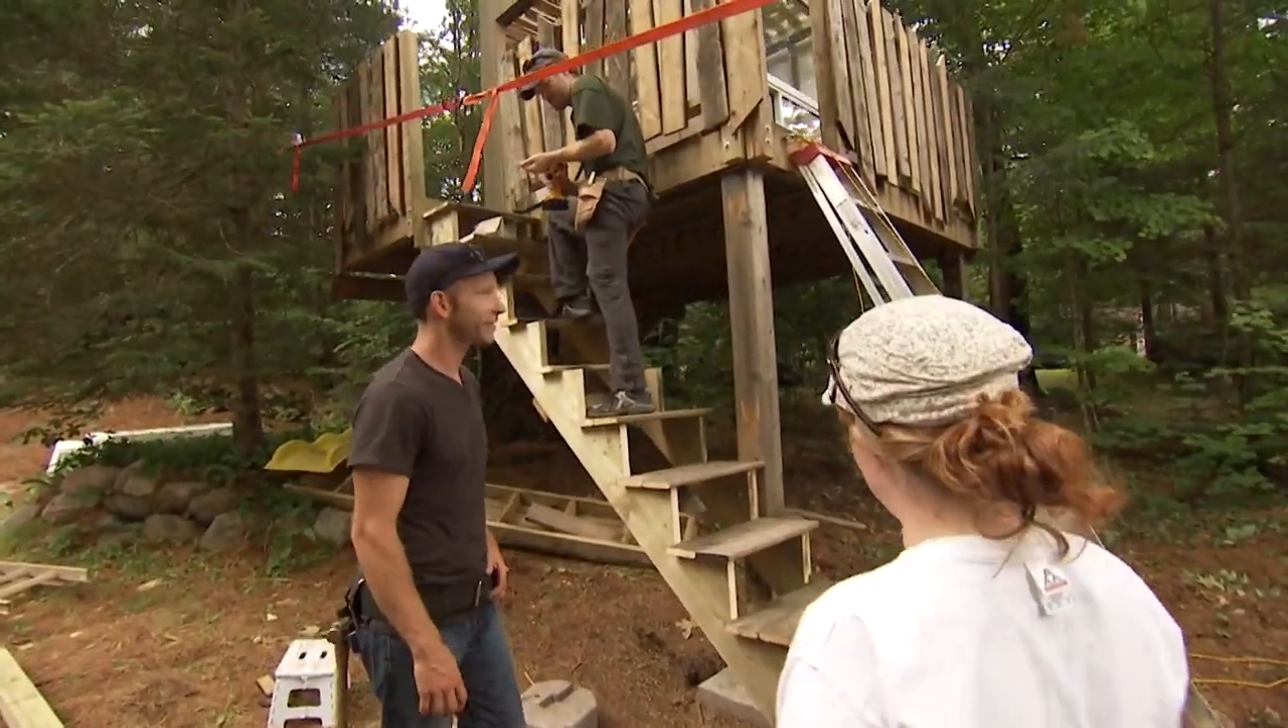My engineering slash pilot husband has installed a beautiful set of stairs.